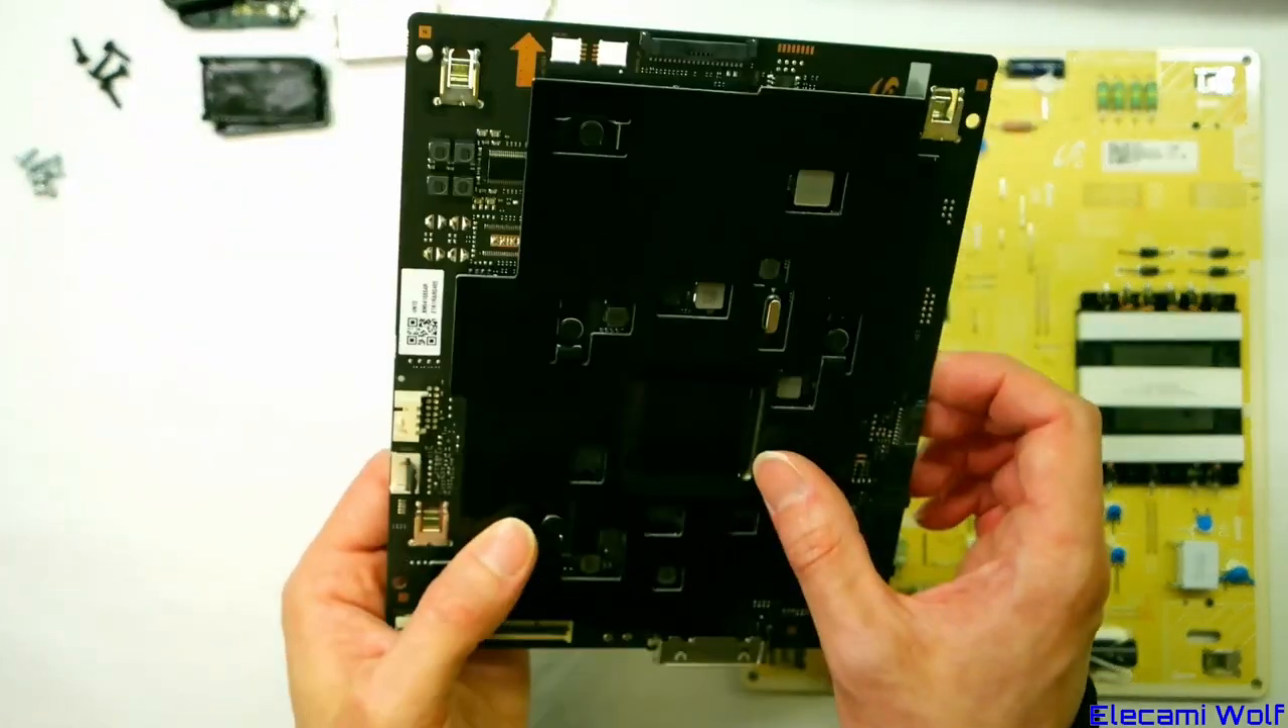I've got the boards out of the tv or off of the back of the panel.